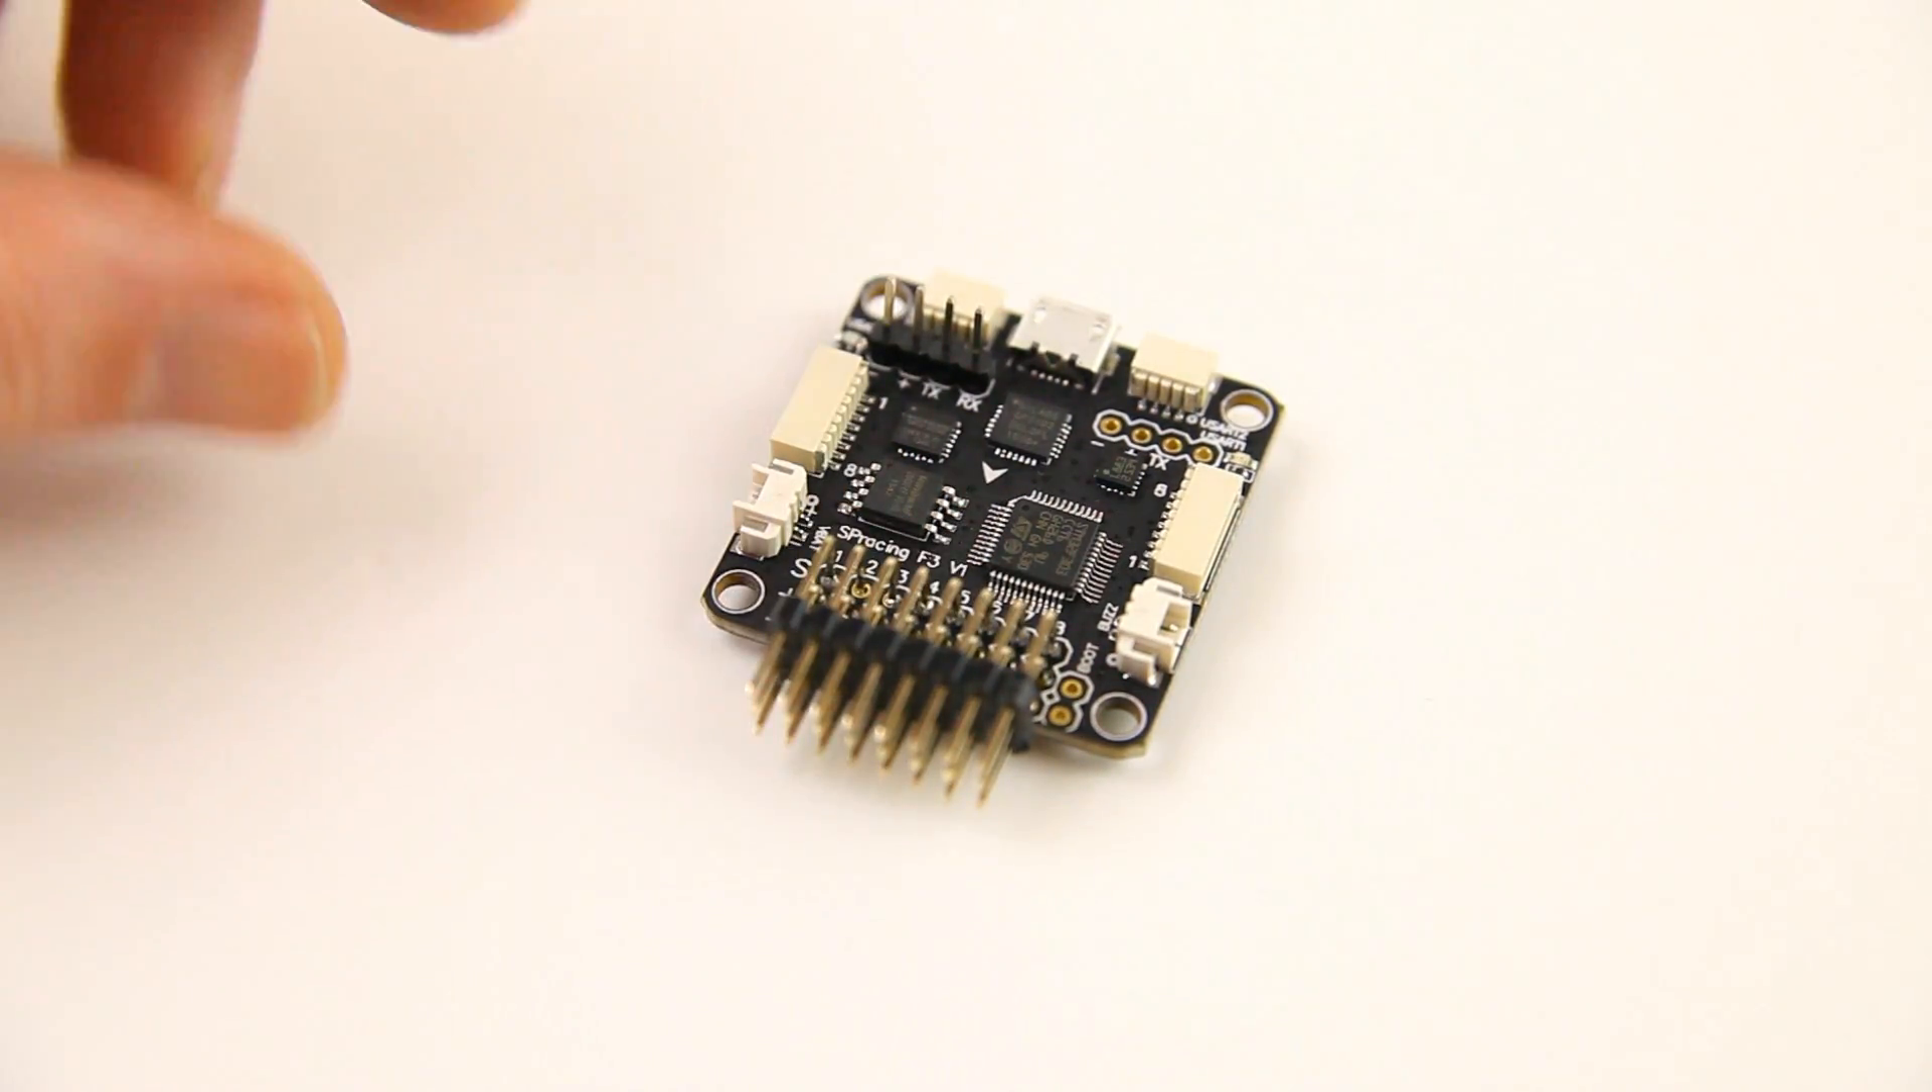I've just soldered on the connectors I'm going to be using ESC outputs and other outputs at the front With an angled connector as you can hopefully see.